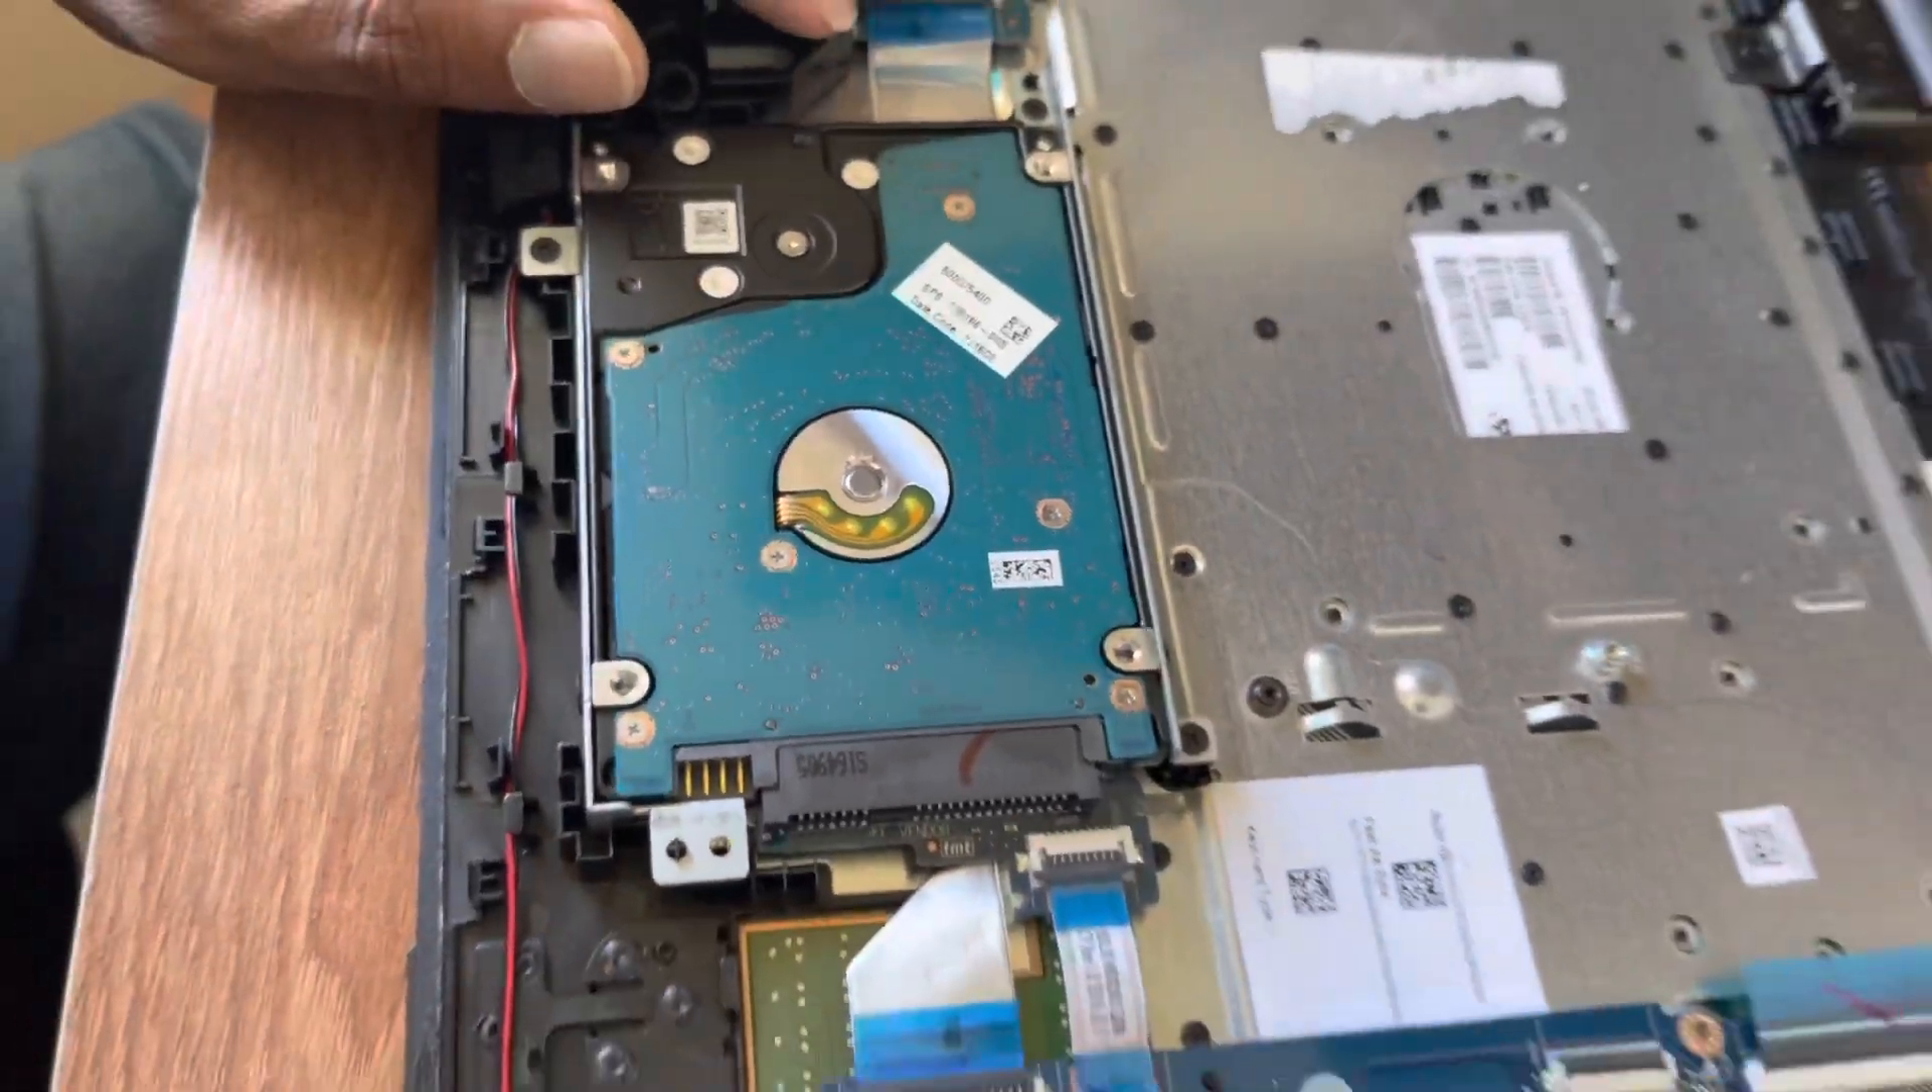So now we have opened the back cover and what we are trying to do is change this hard disk.